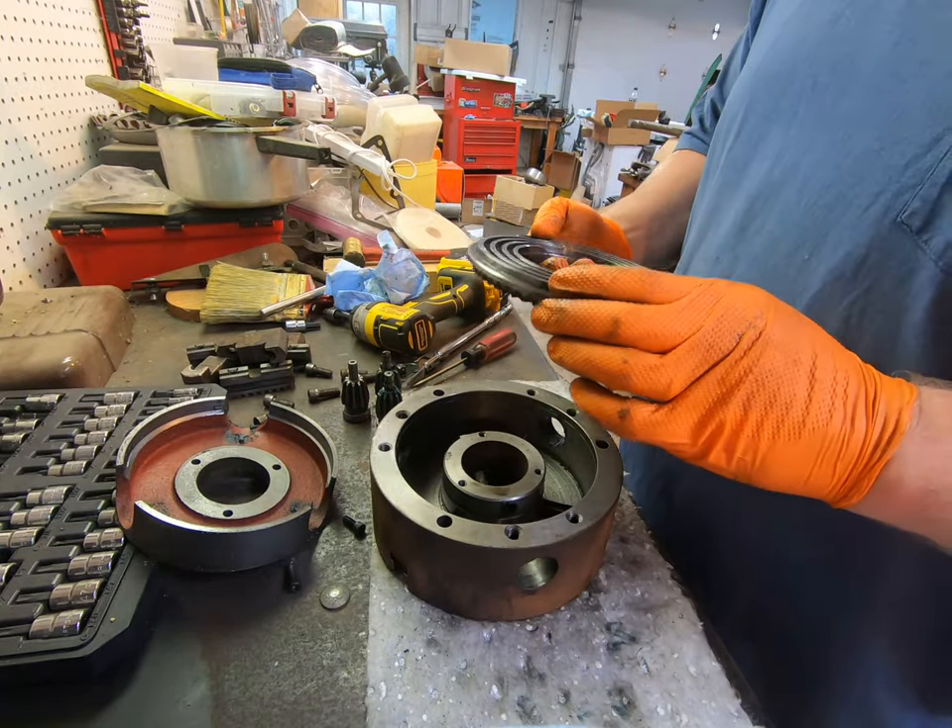Now, we have a disassembled chuck.